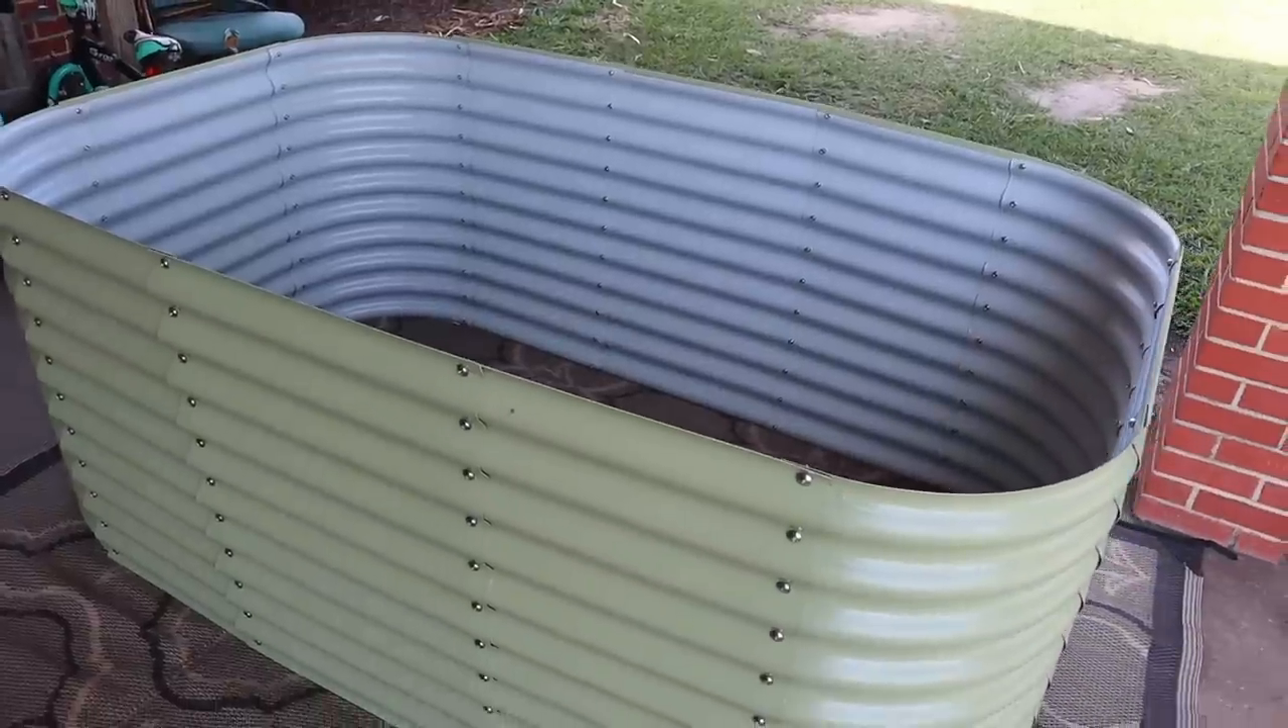We still got to tighten up all the bolts and put the rubber safety edging Around the top there, but this is the same configuration that I showed you out there near the garden with that big rectangle.